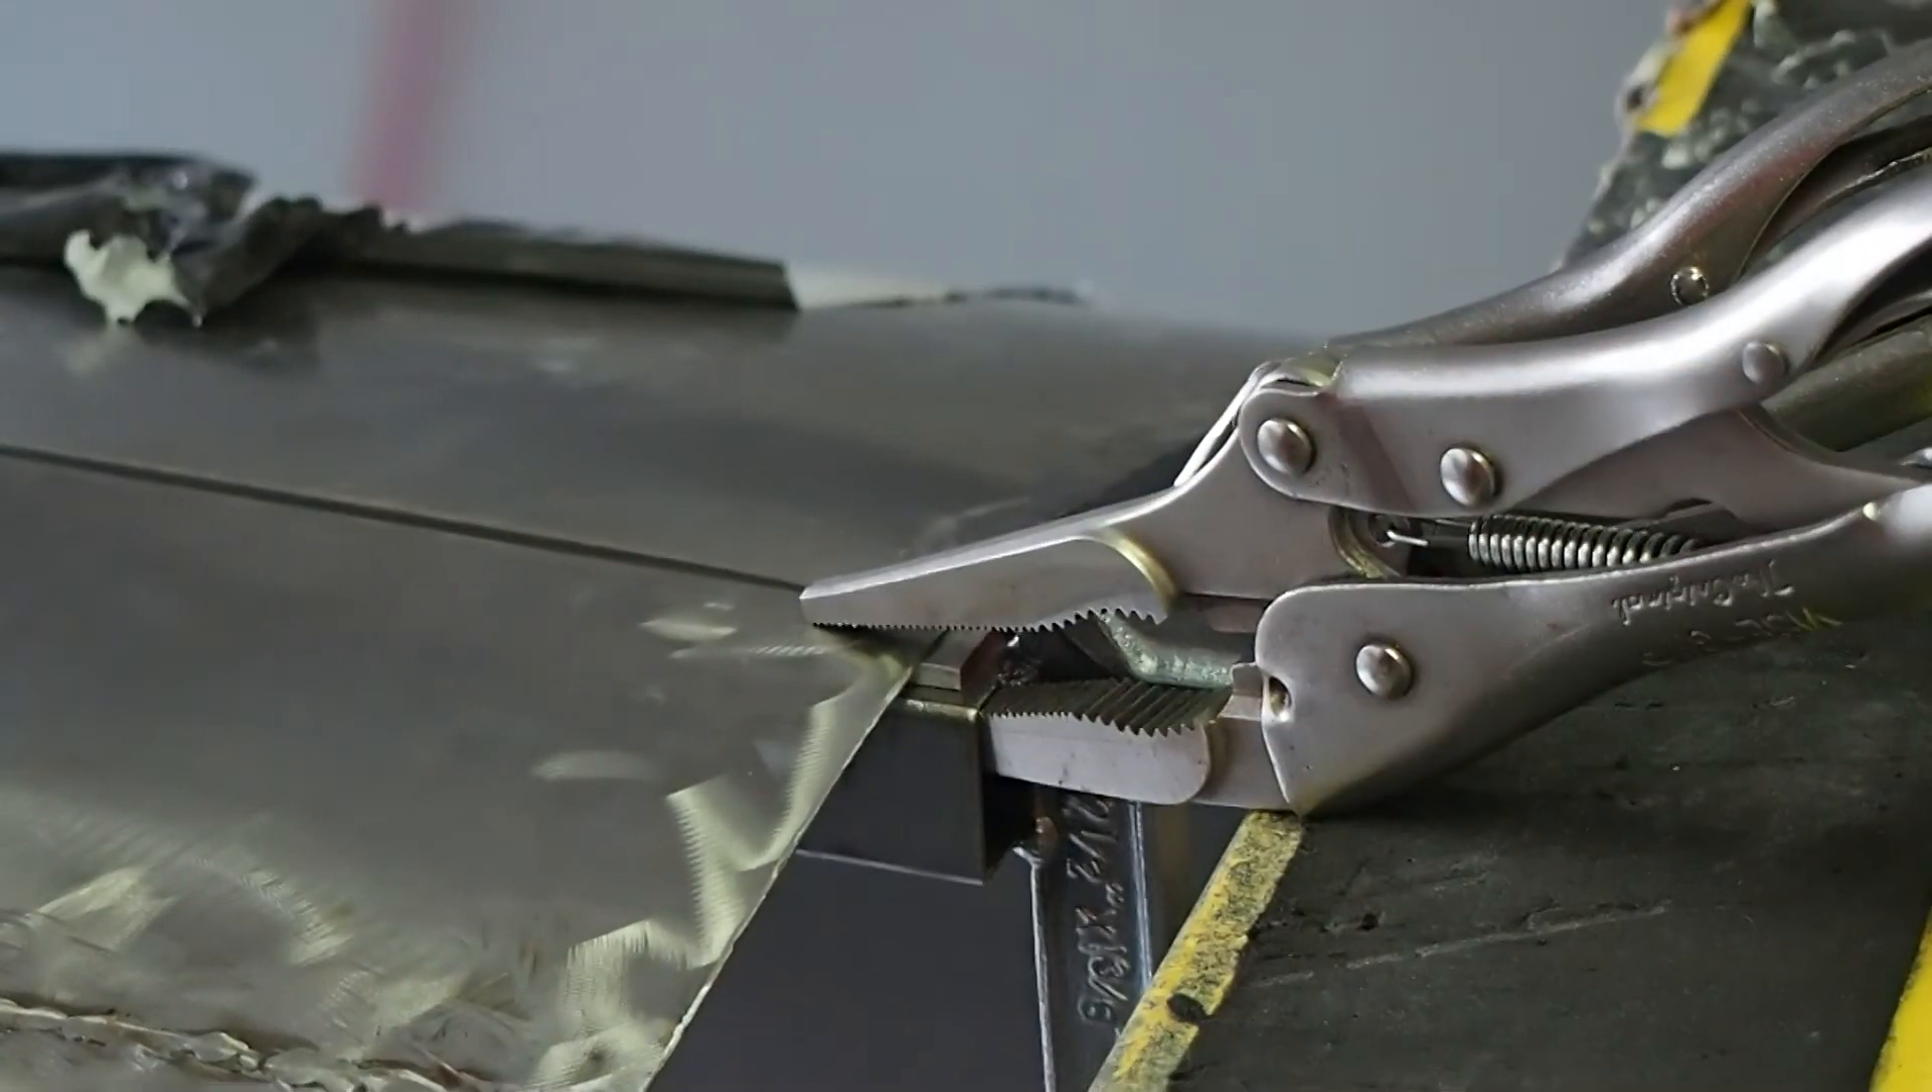This is a piece of aluminum right there that is just sitting on top of a square, what is that, one inch square extruded steel and I just clamped it.